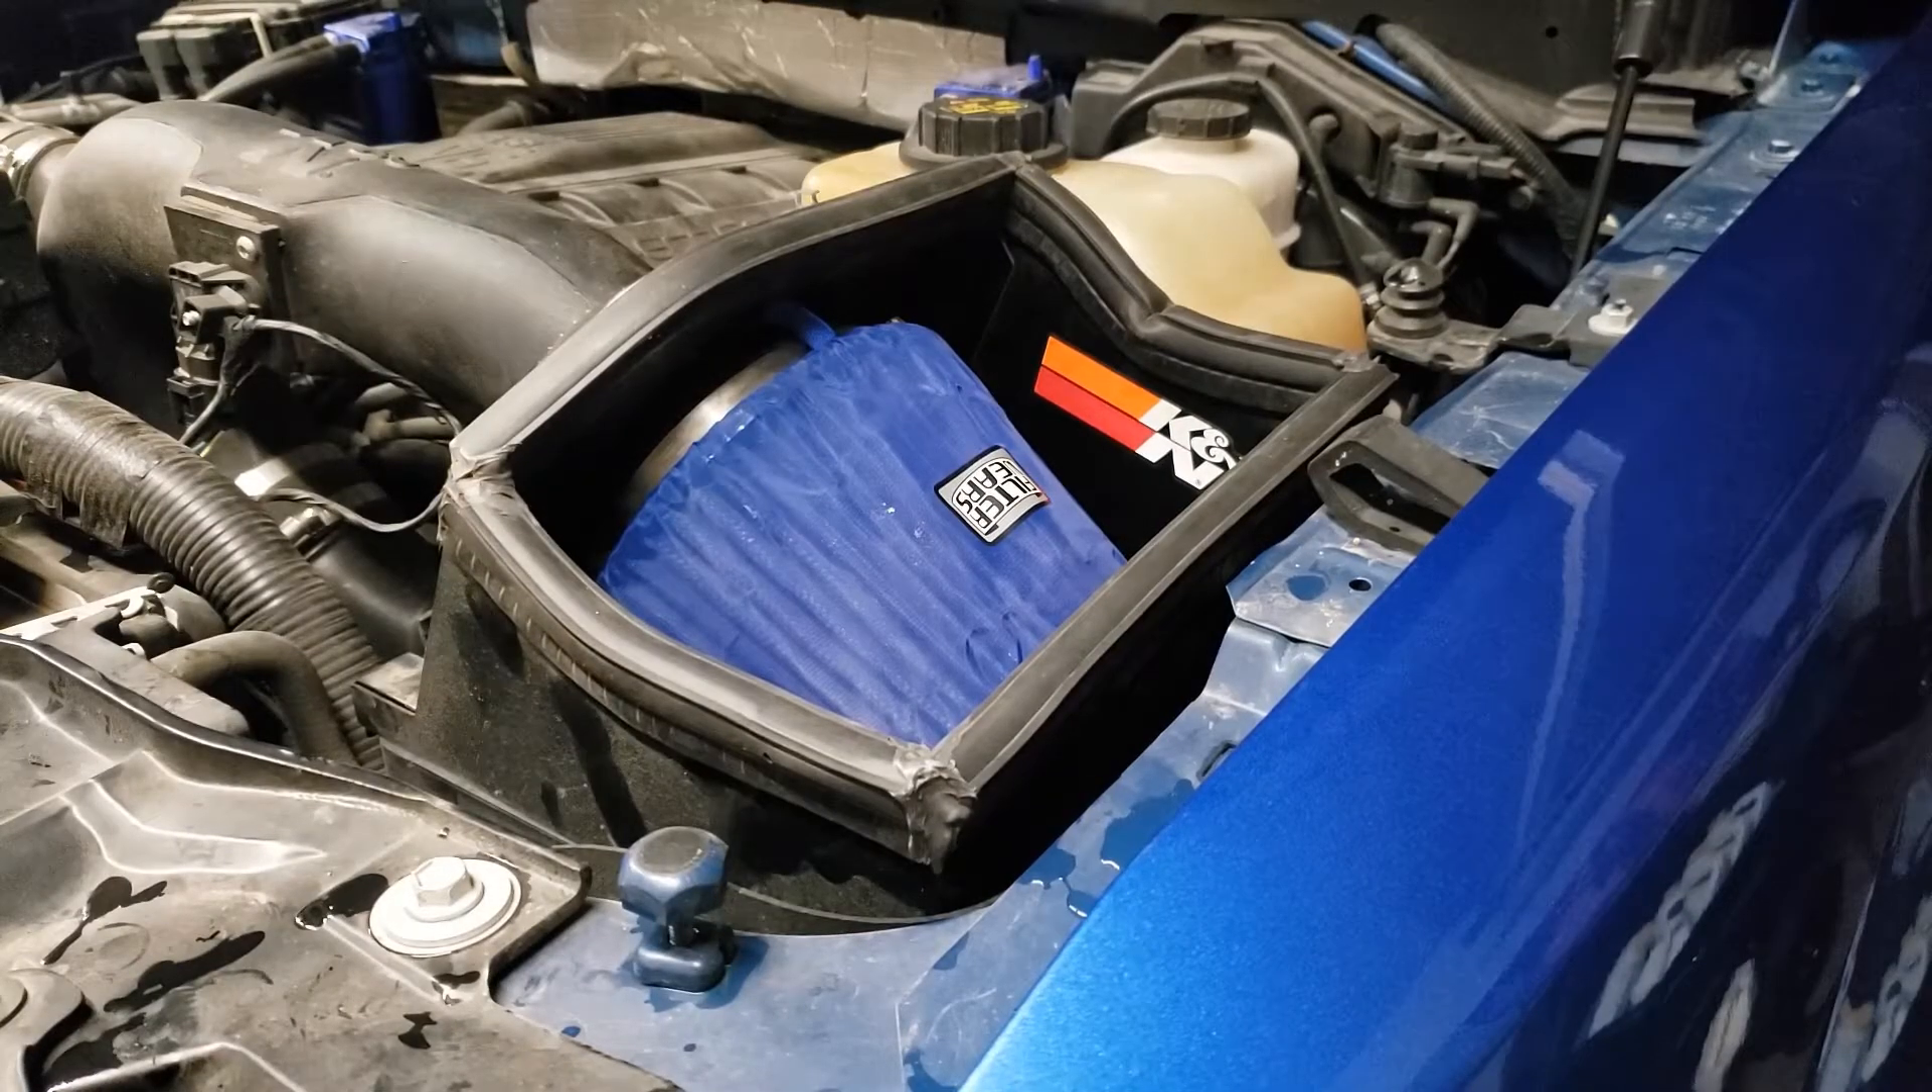Now I've got the filter installed back in the truck and we now have a nice new addition that matches or almost matches the color of the truck.